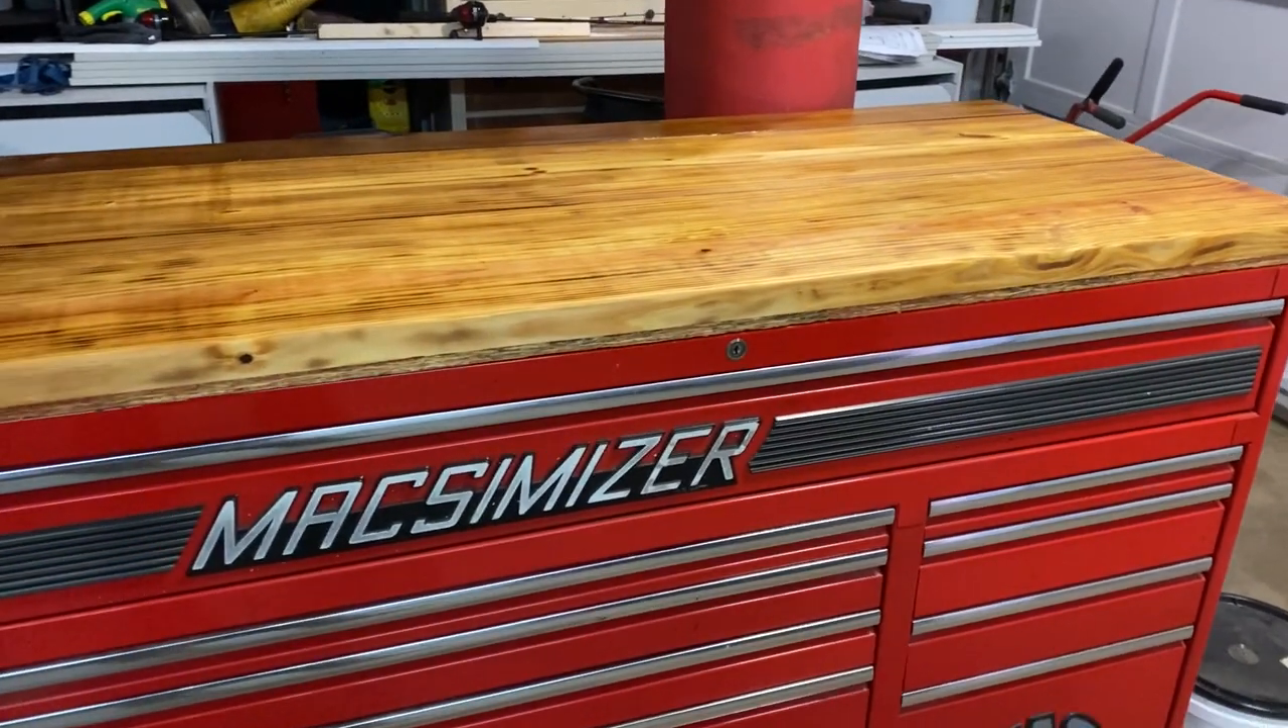We have put three coats of linseed oil on the lid there we have it attached to the top of the toolbox.